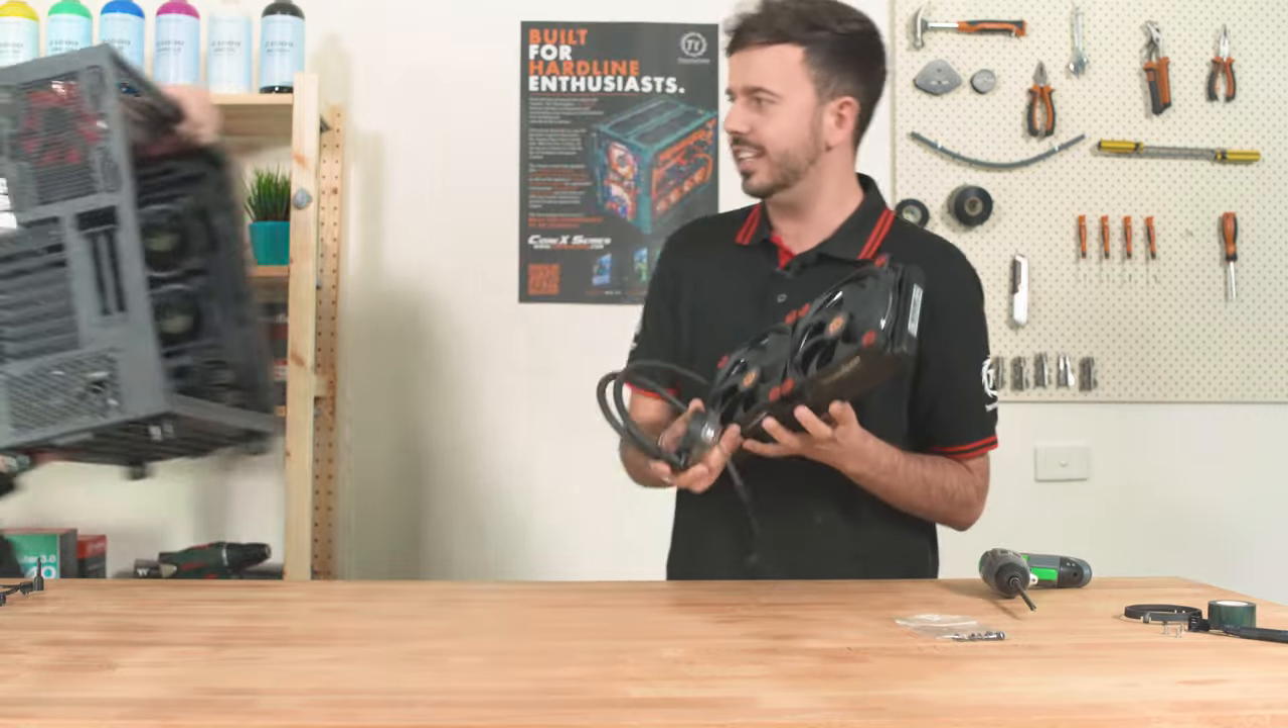Now our fans are installed onto our radiator.